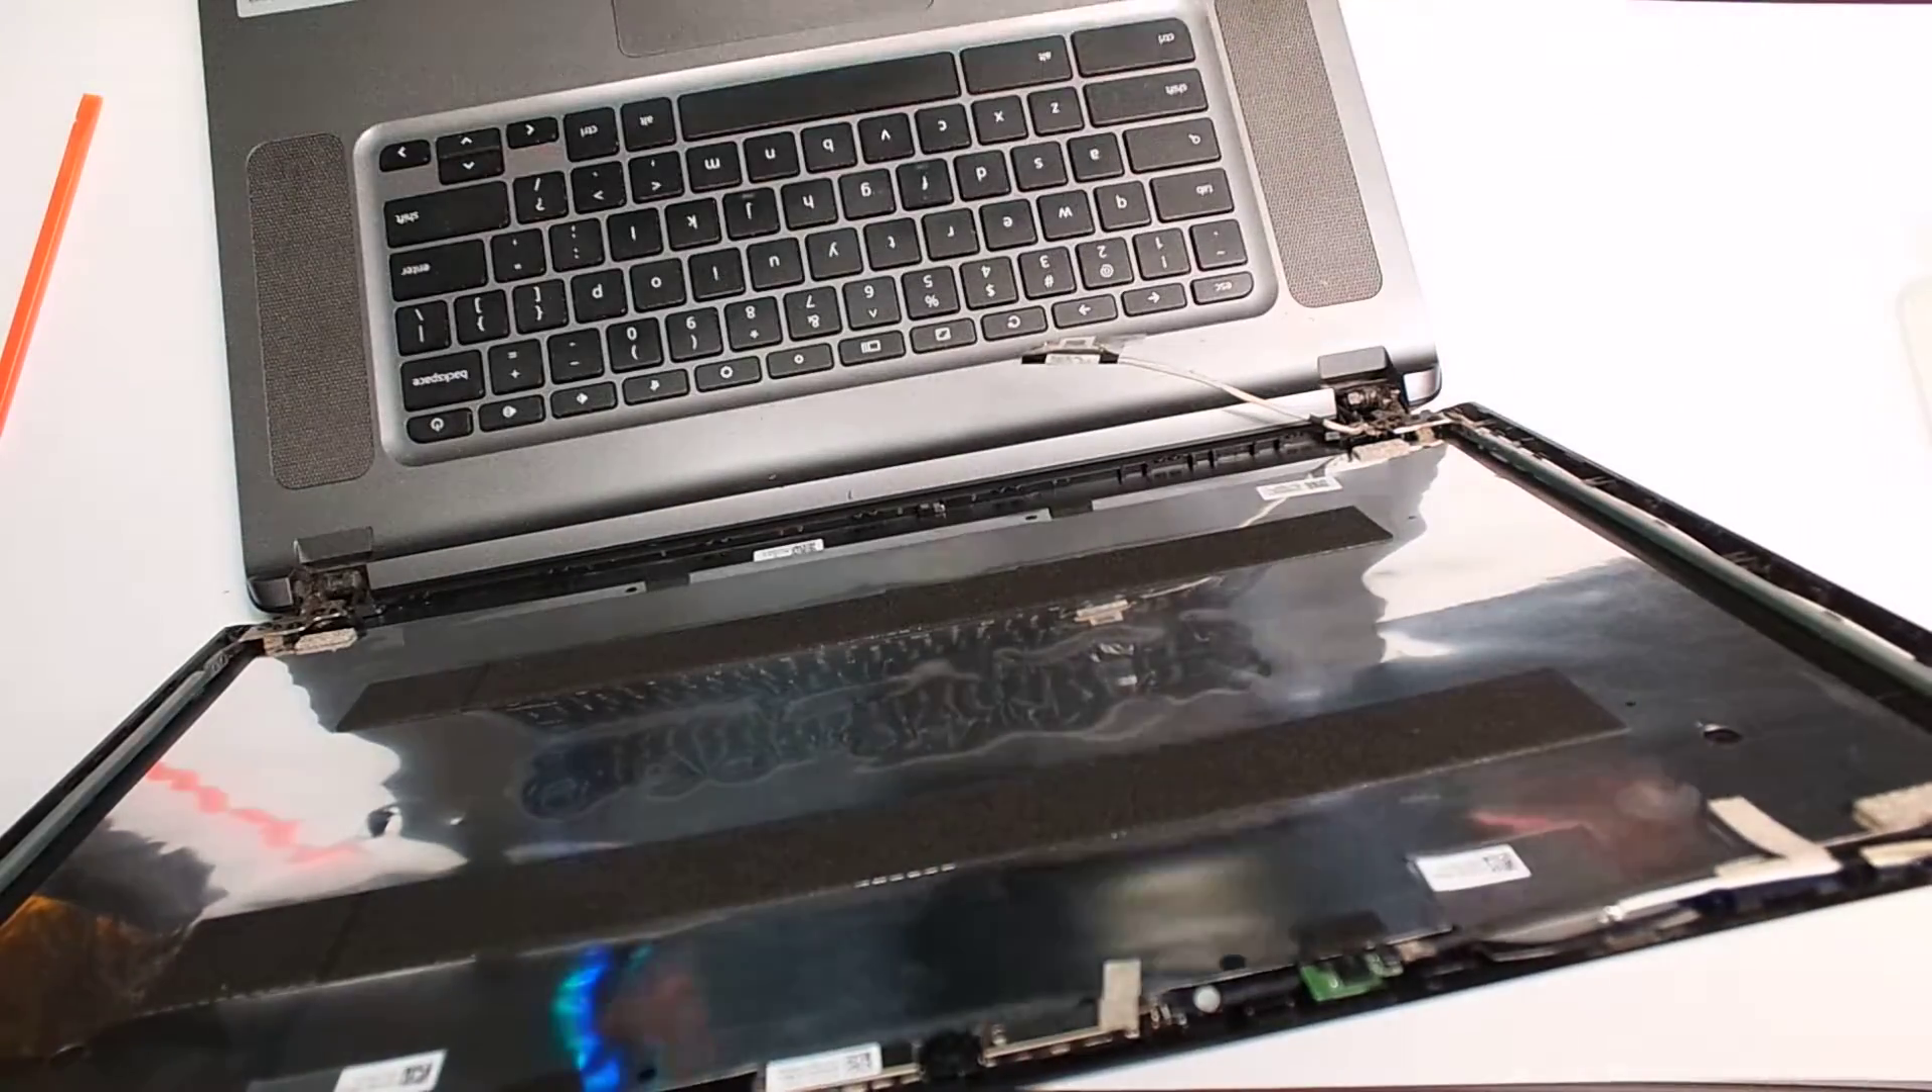And the screen is completely out.